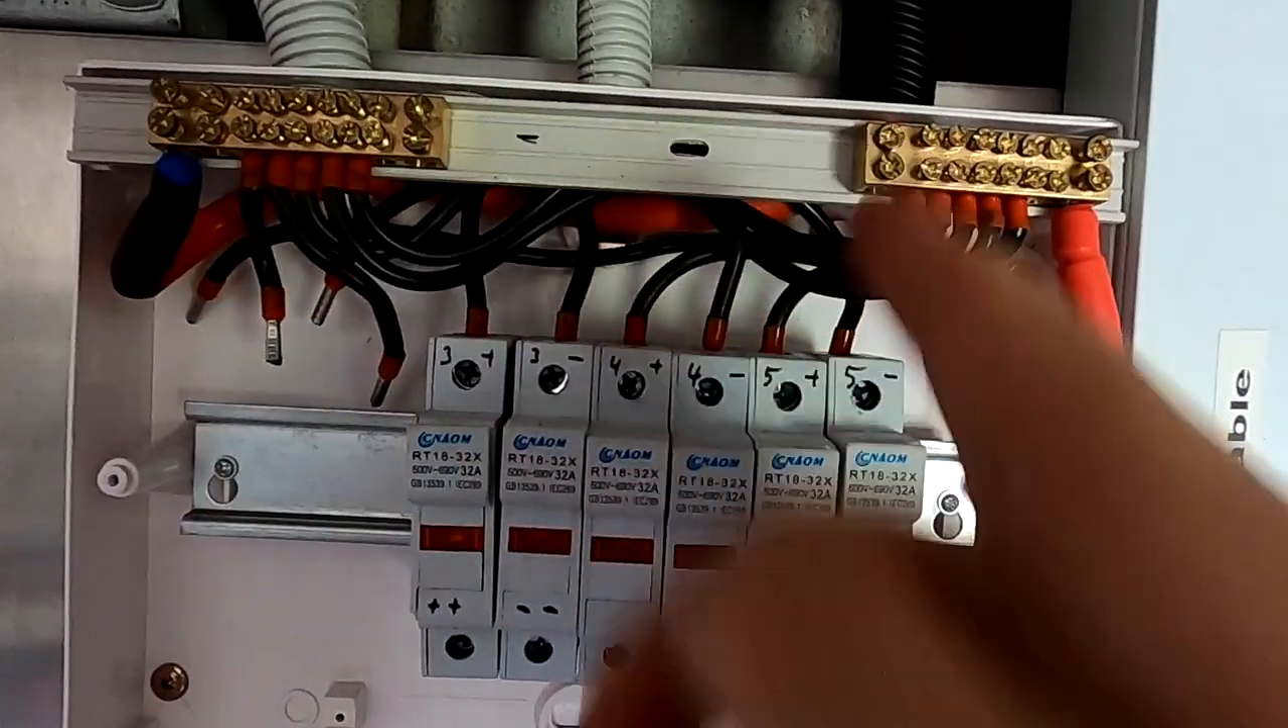And now we have enough space between these two bus bars here as well.